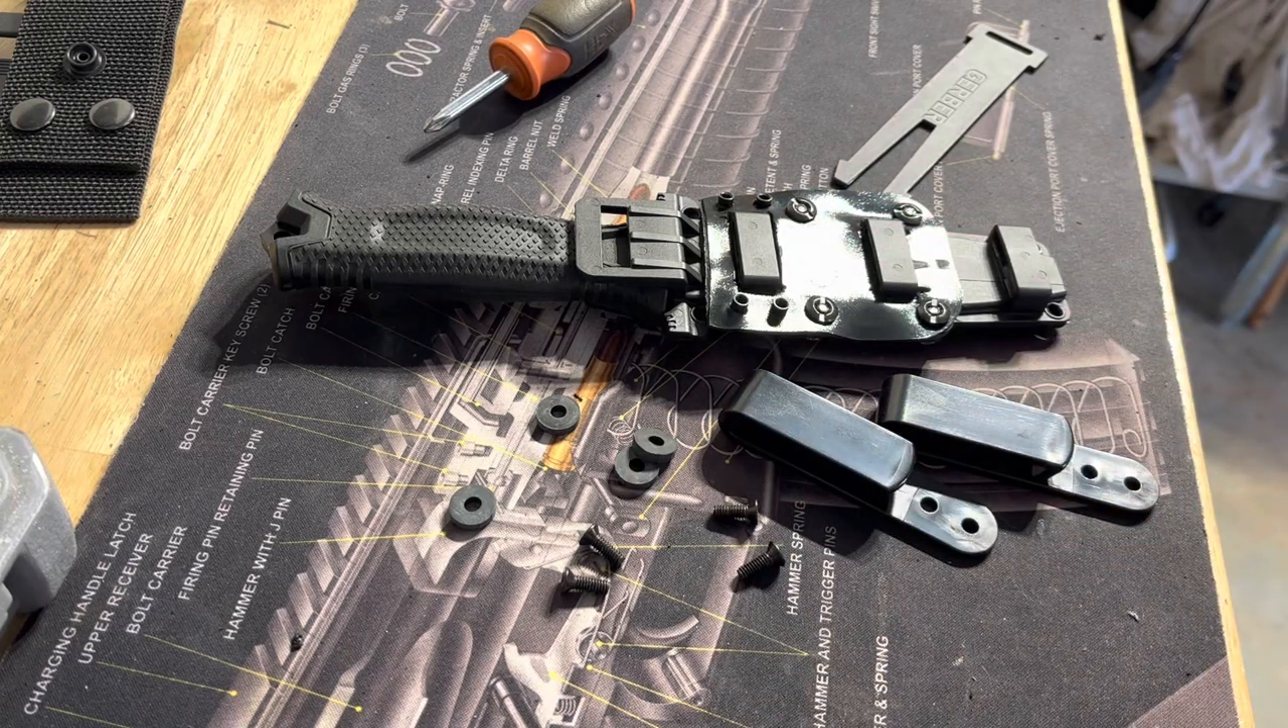I've got my spacers about to go on here and then four screws to hold these in and we'll see the end product once I get this done, hopefully.